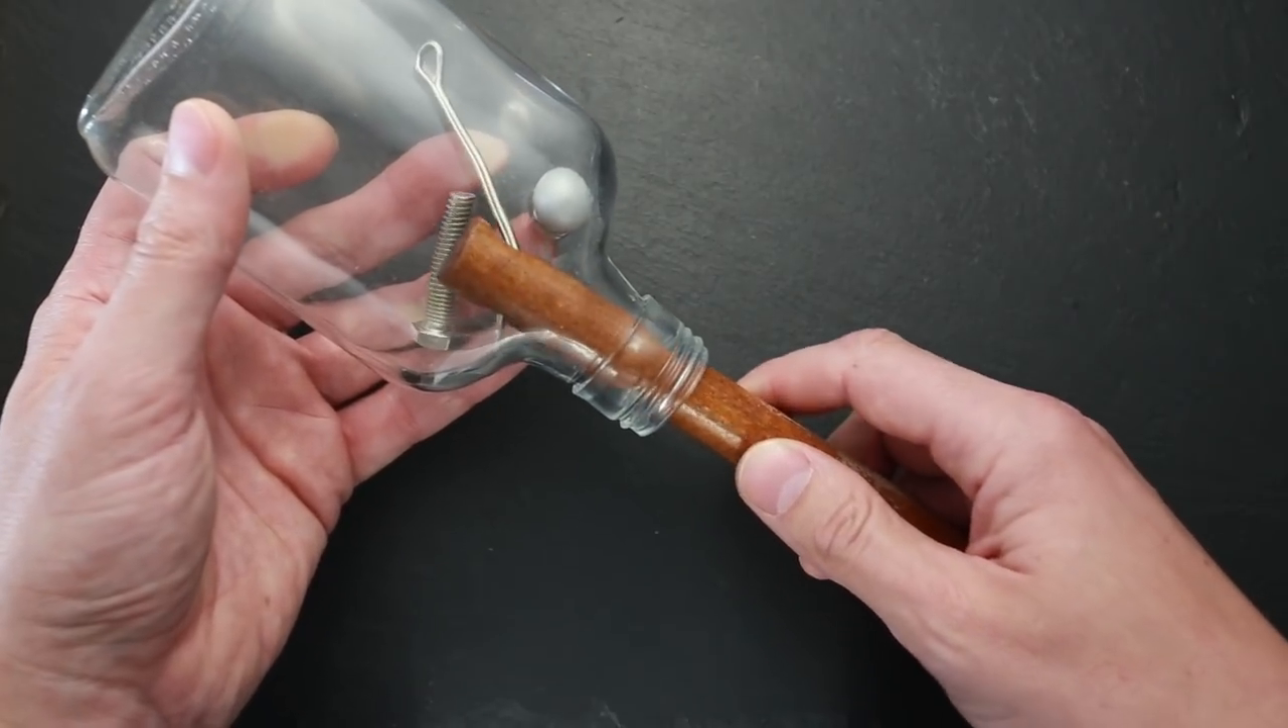The cotter pin is already inside.